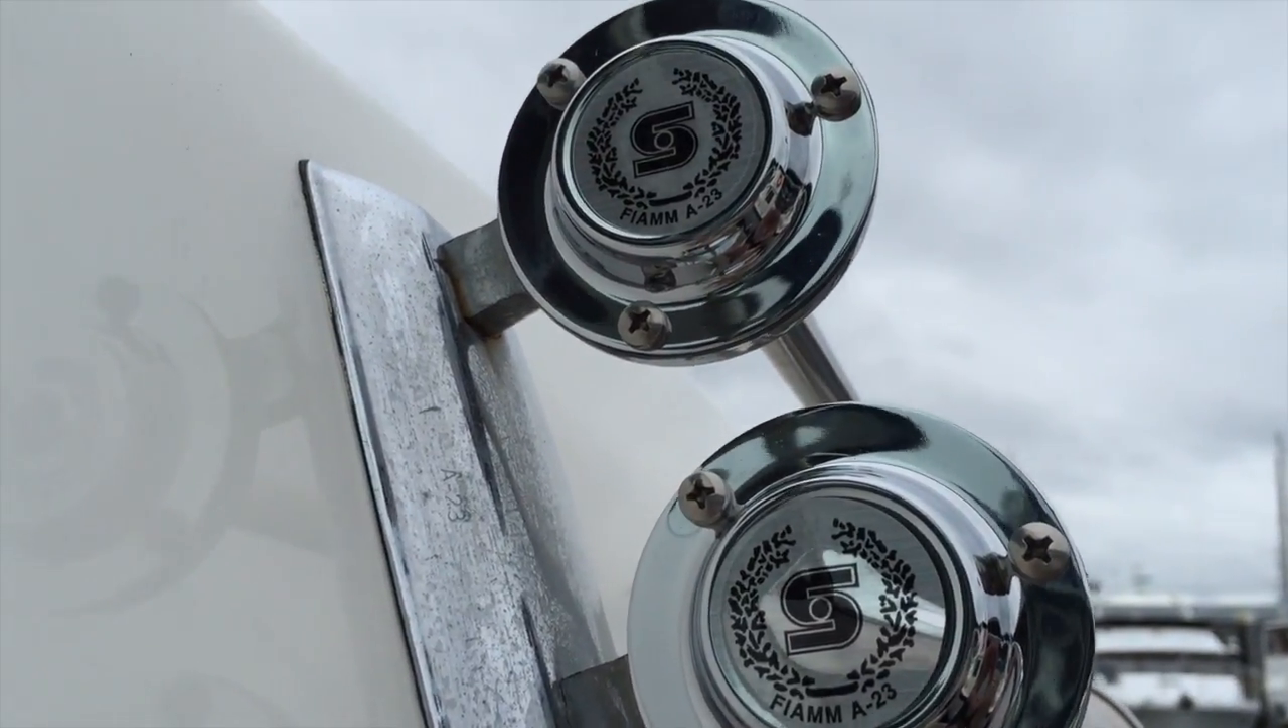I just put the covers on little plastic mylar metal covers and that way the screws won't jiggle around and we are good to go.